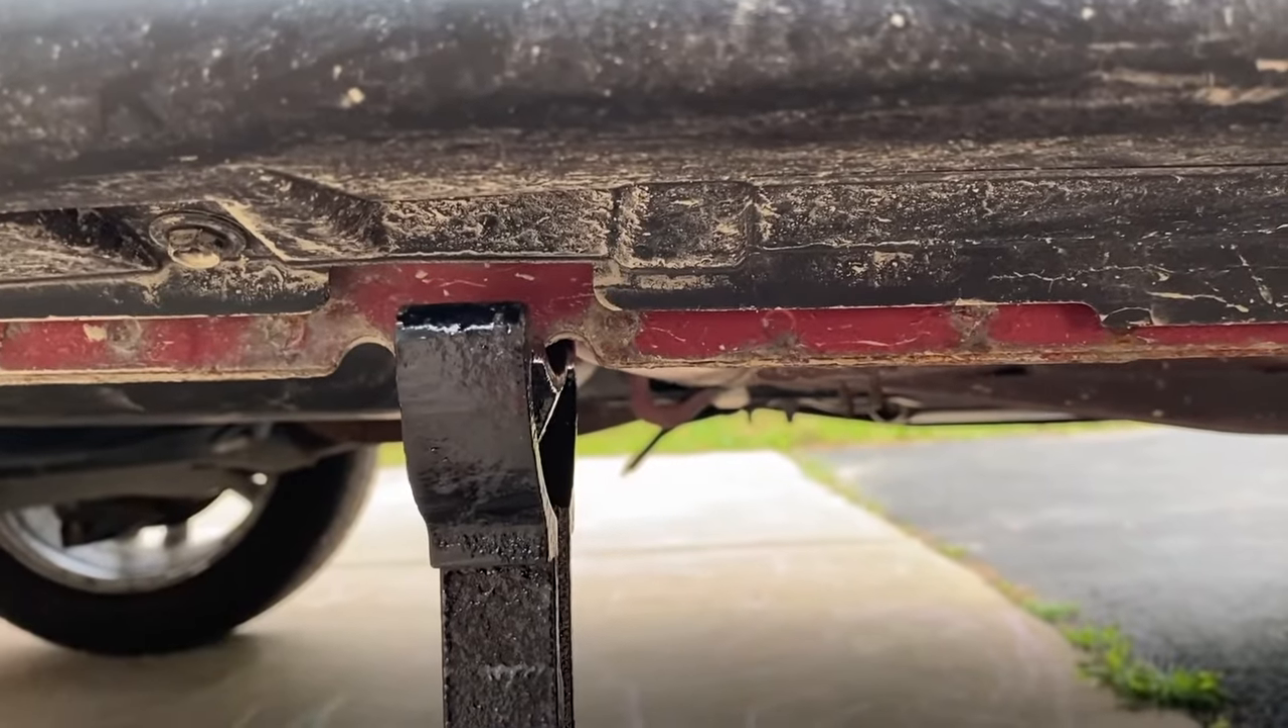I have got the jack stand placed right in the dead center of the reinforced pinch welds.